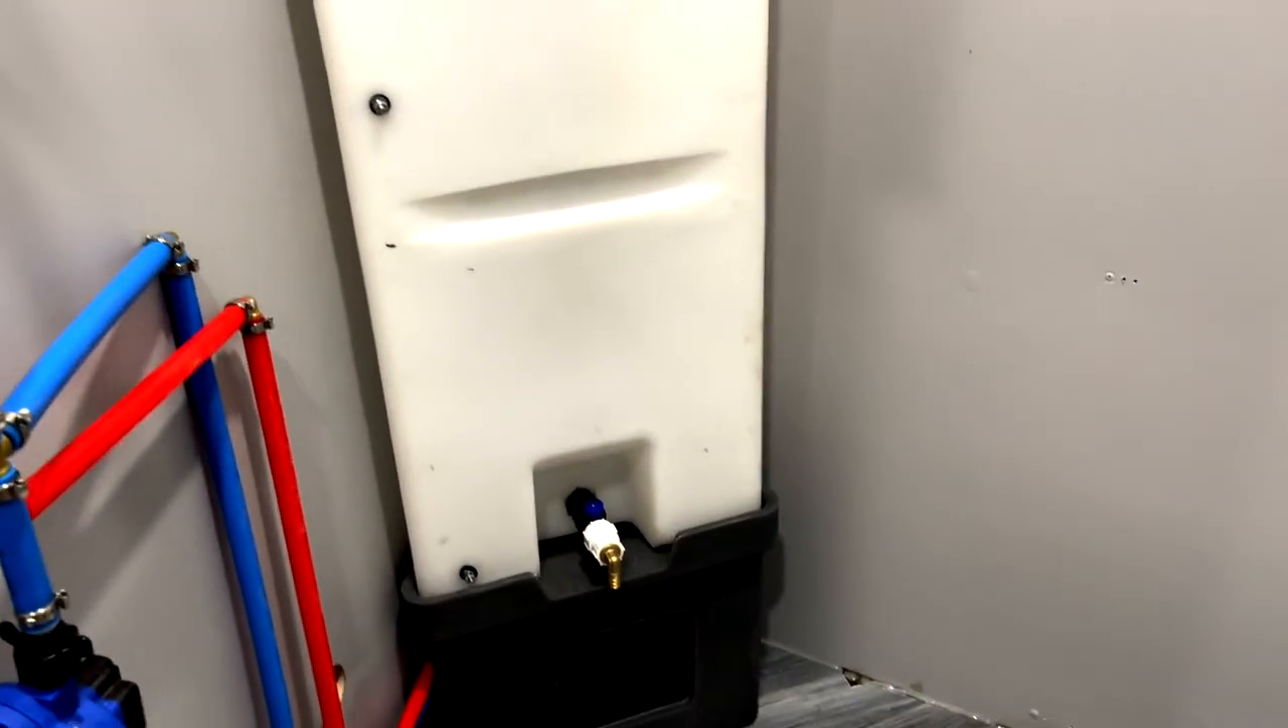I haven't run in the water from the tank over to the water pump yet.